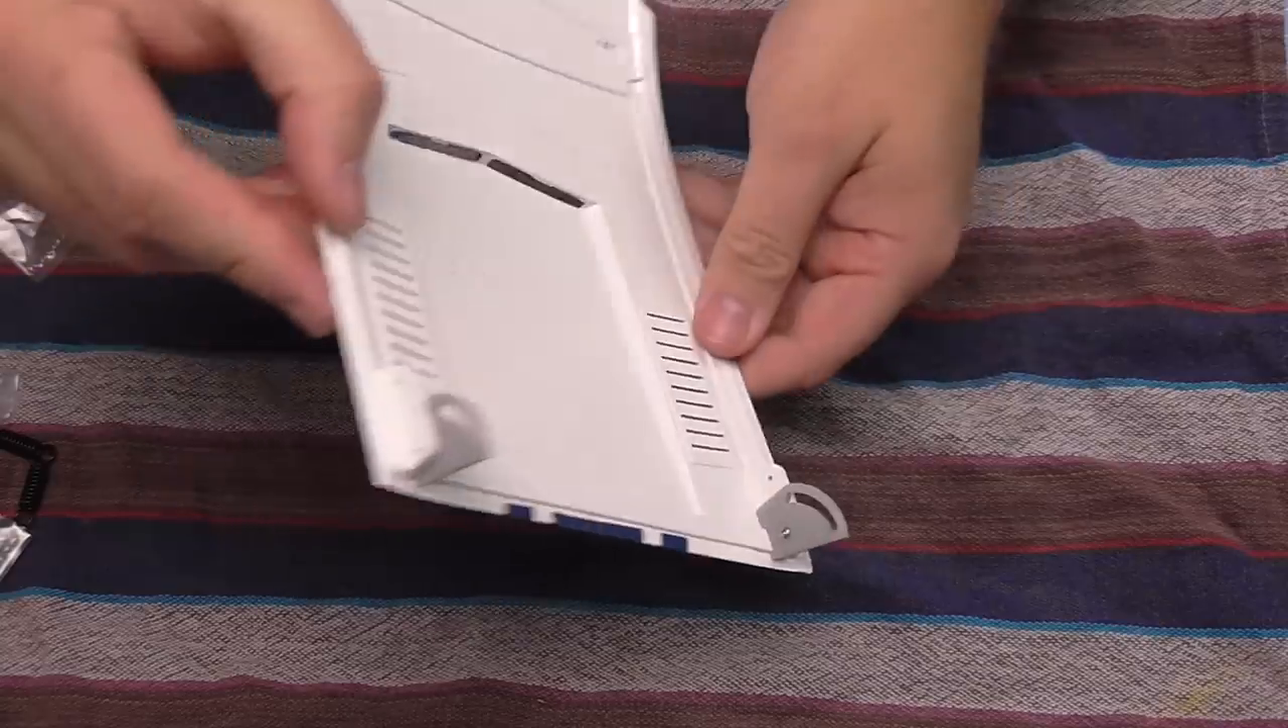Get that all the way in and there we go that's the rear hinges in place there.